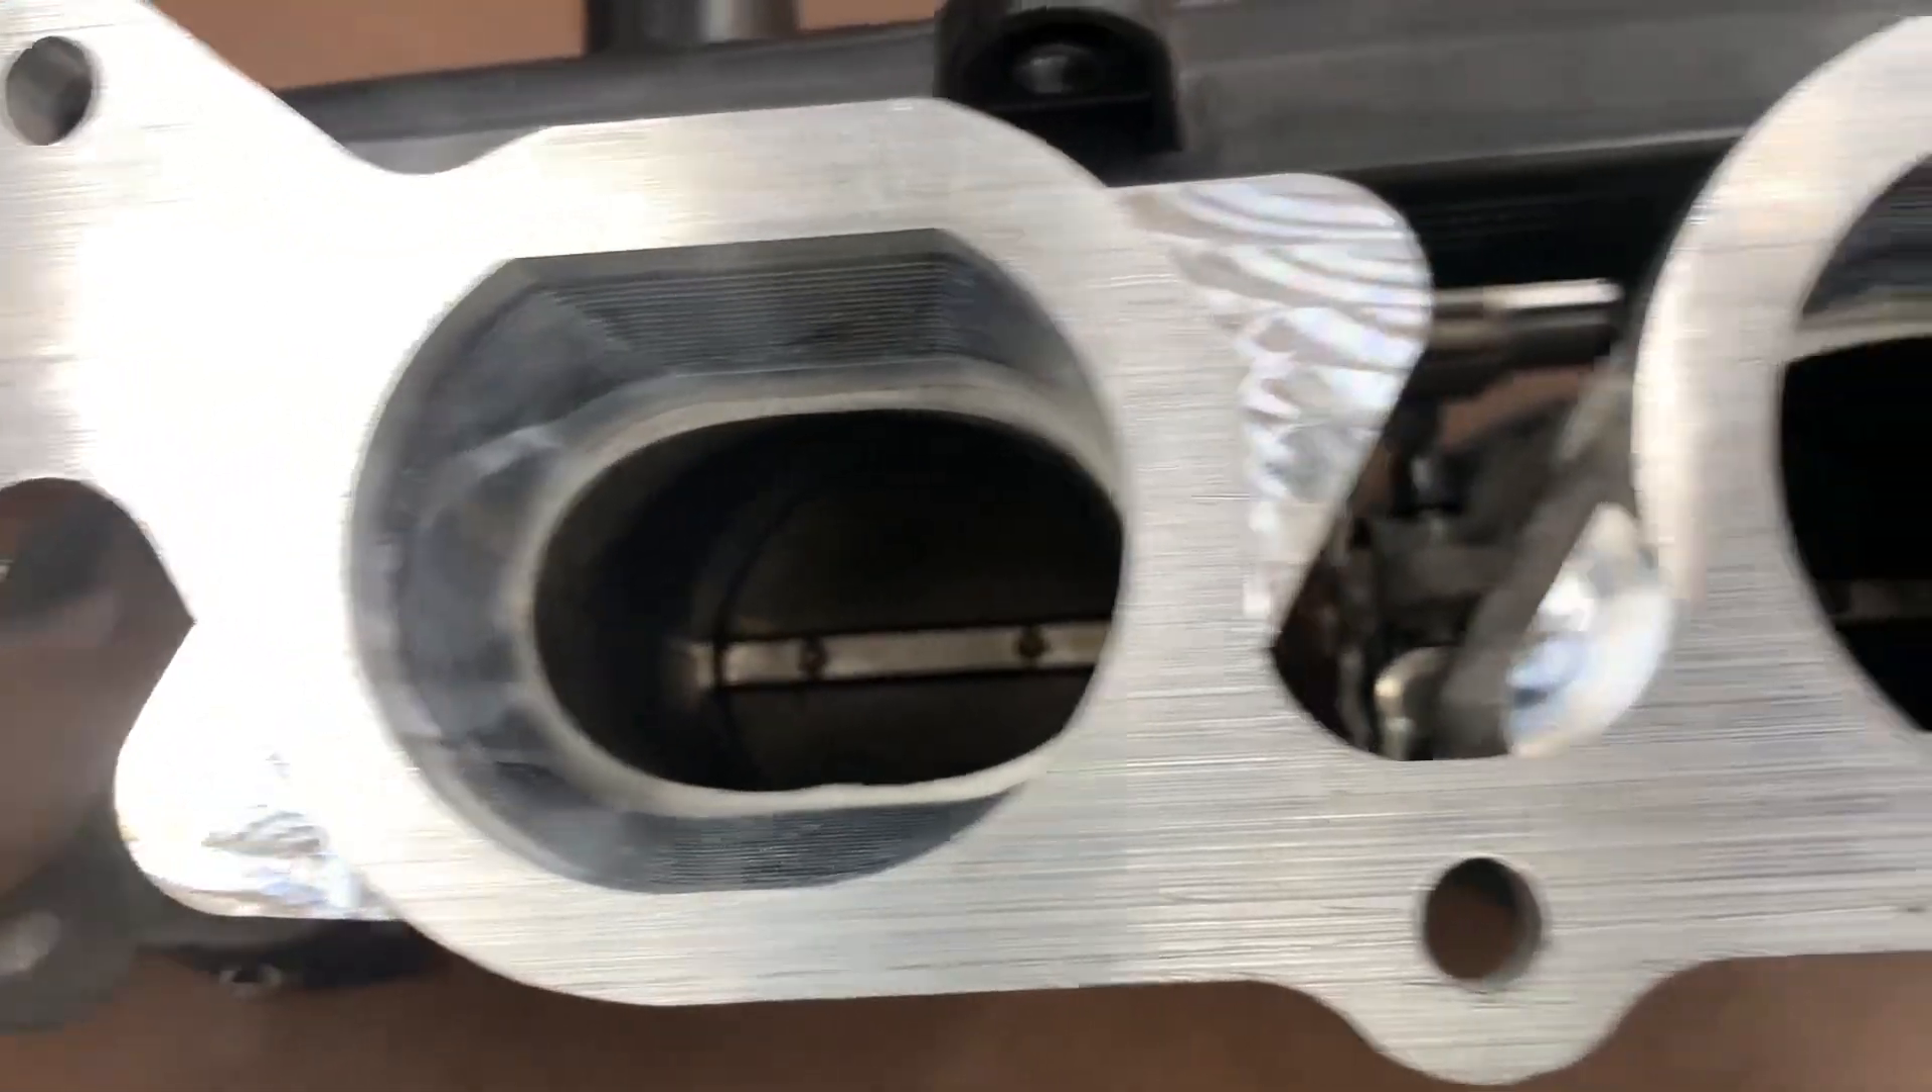As you can see, these throttles are not port matched.